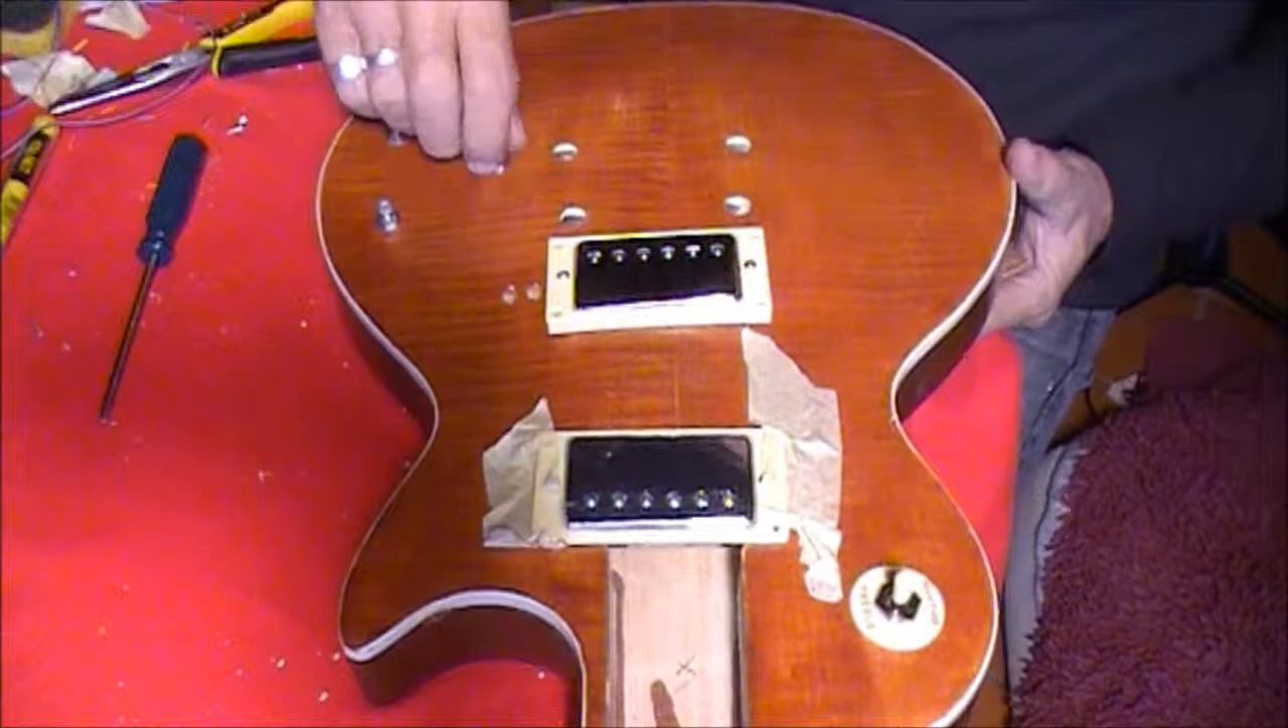We just need to put the volume and tone knobs on the top there.